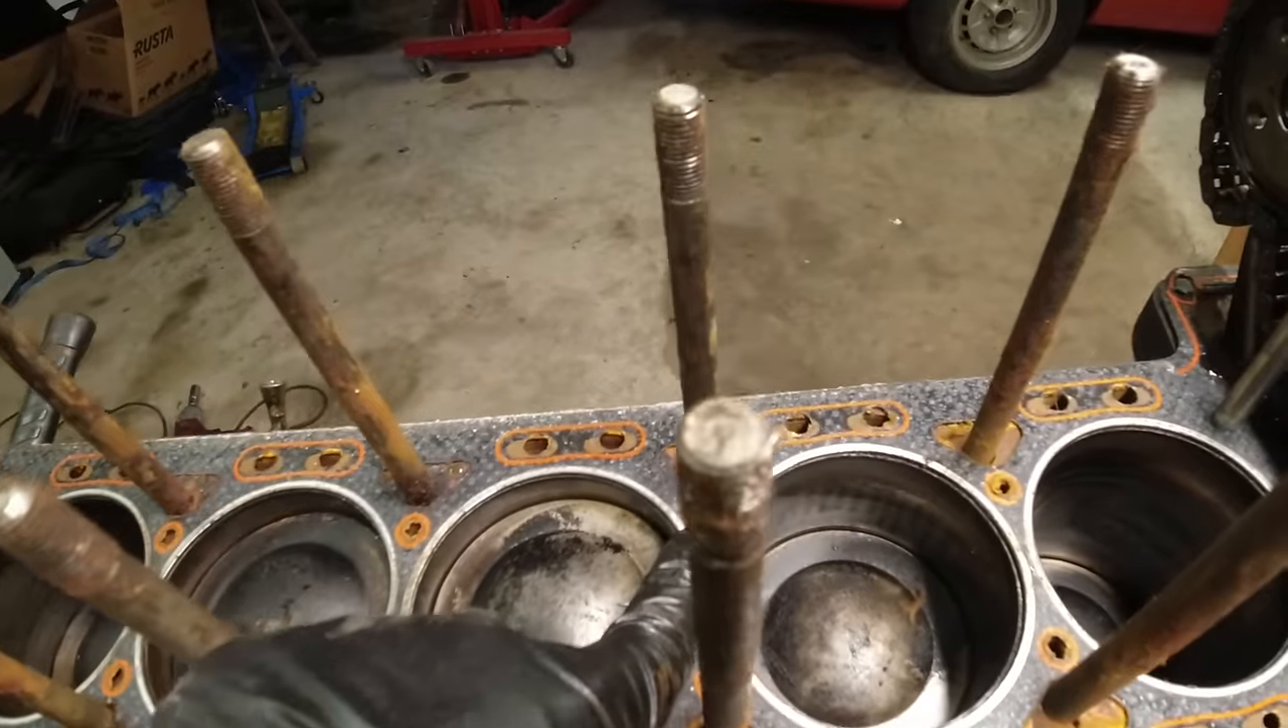Hmm I'm gonna bring you guys in for a closer look but cylinder head is off.